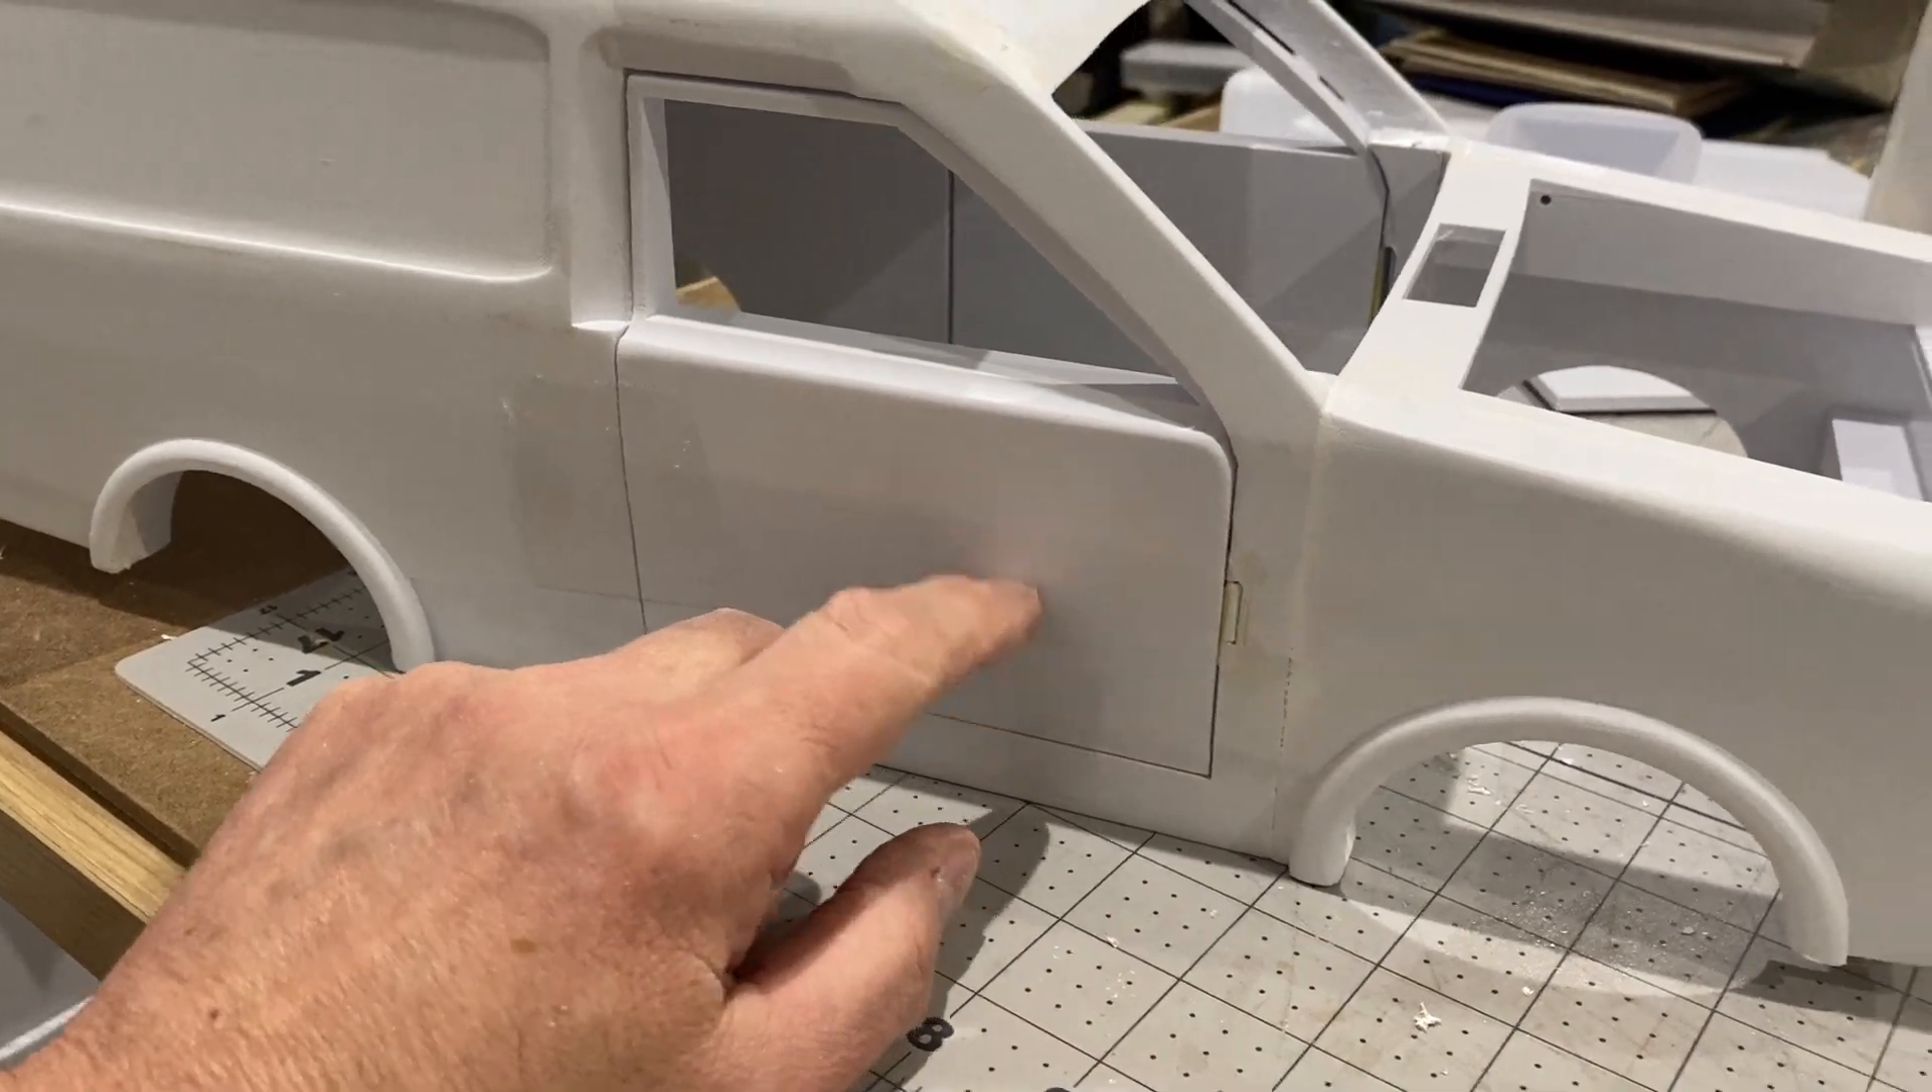I've got the doors on and they're not brilliant but they'll do.